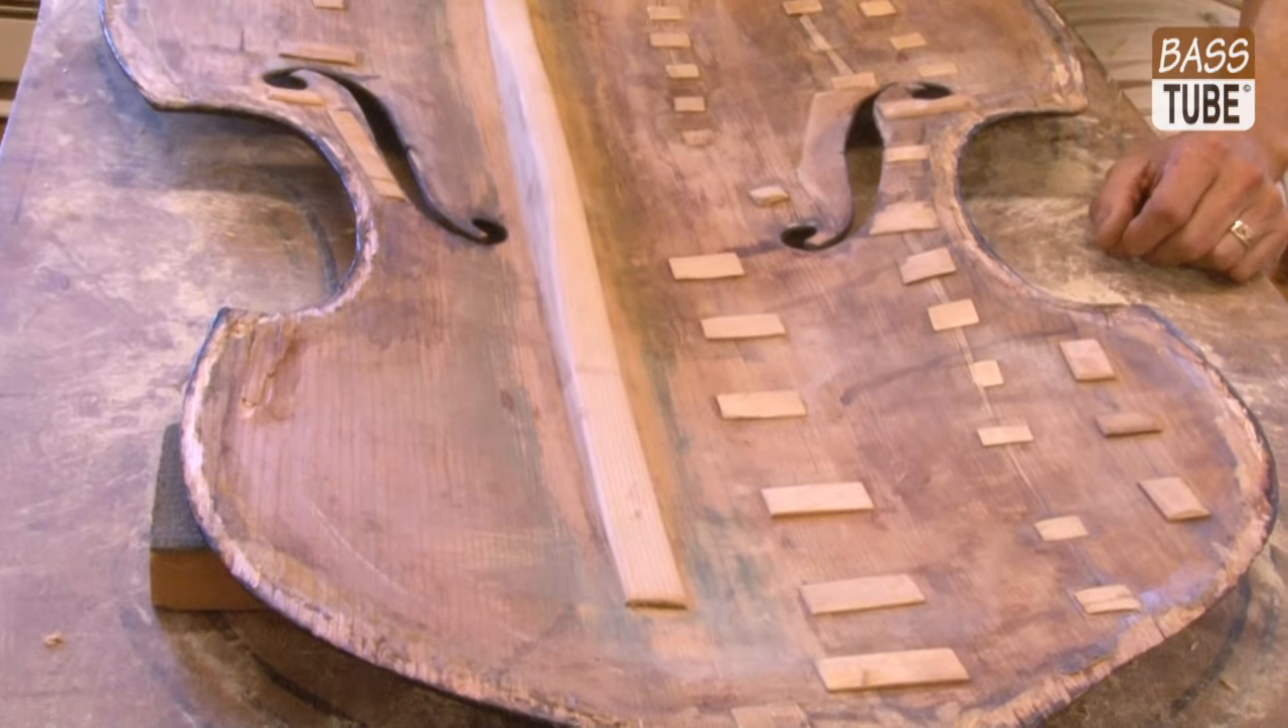So now the top's off the base.